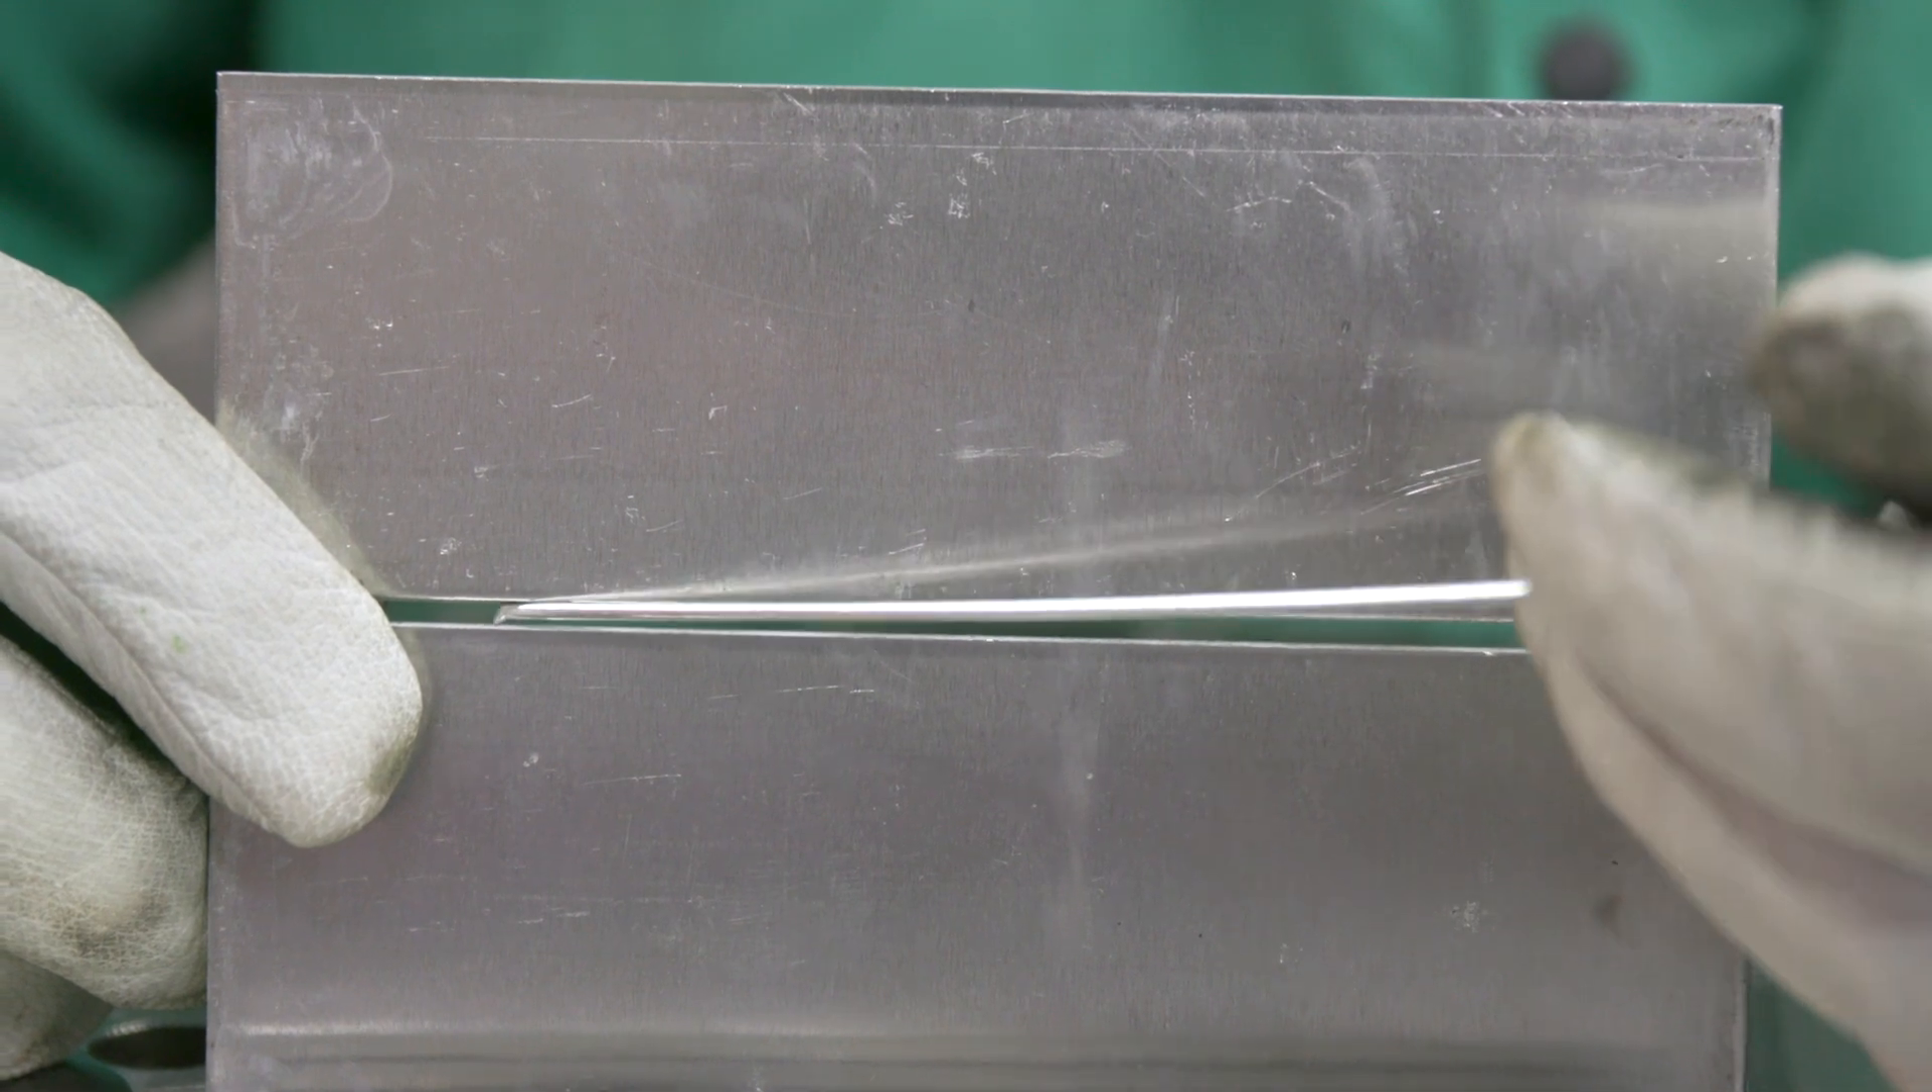So what we have here is some 090 plate with a large gap.